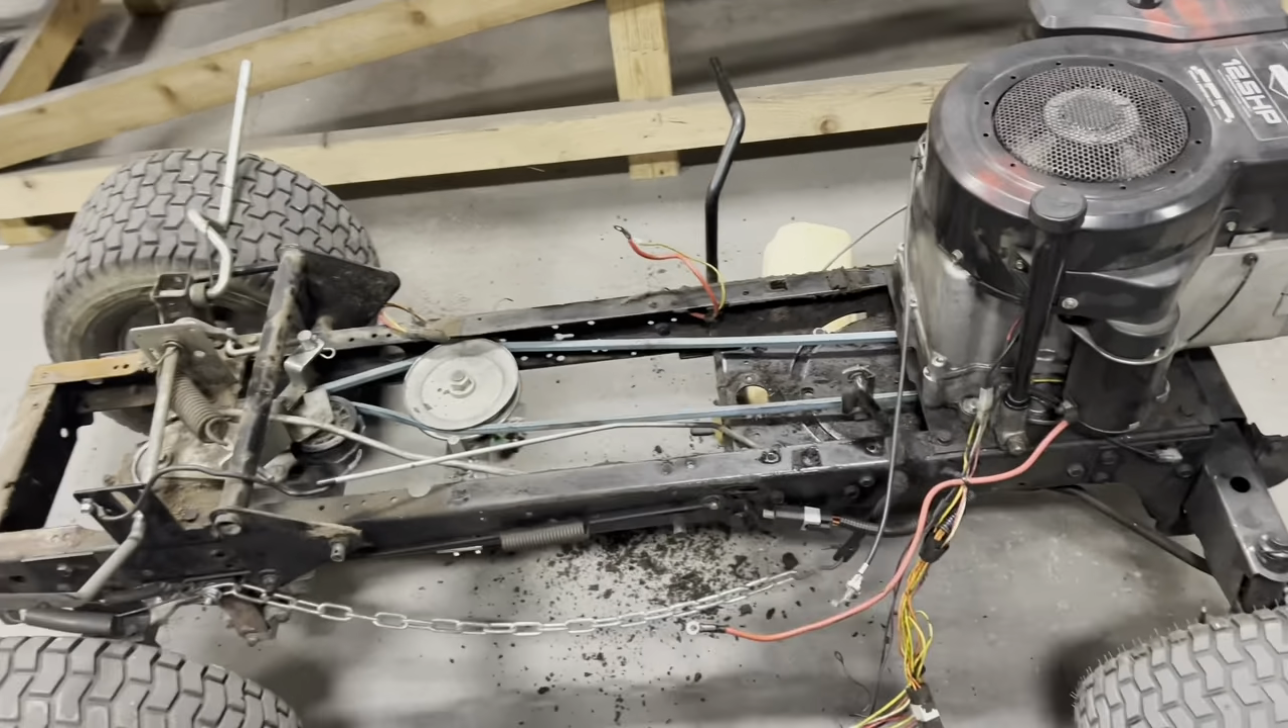We've got just about everything stripped down to the frame.